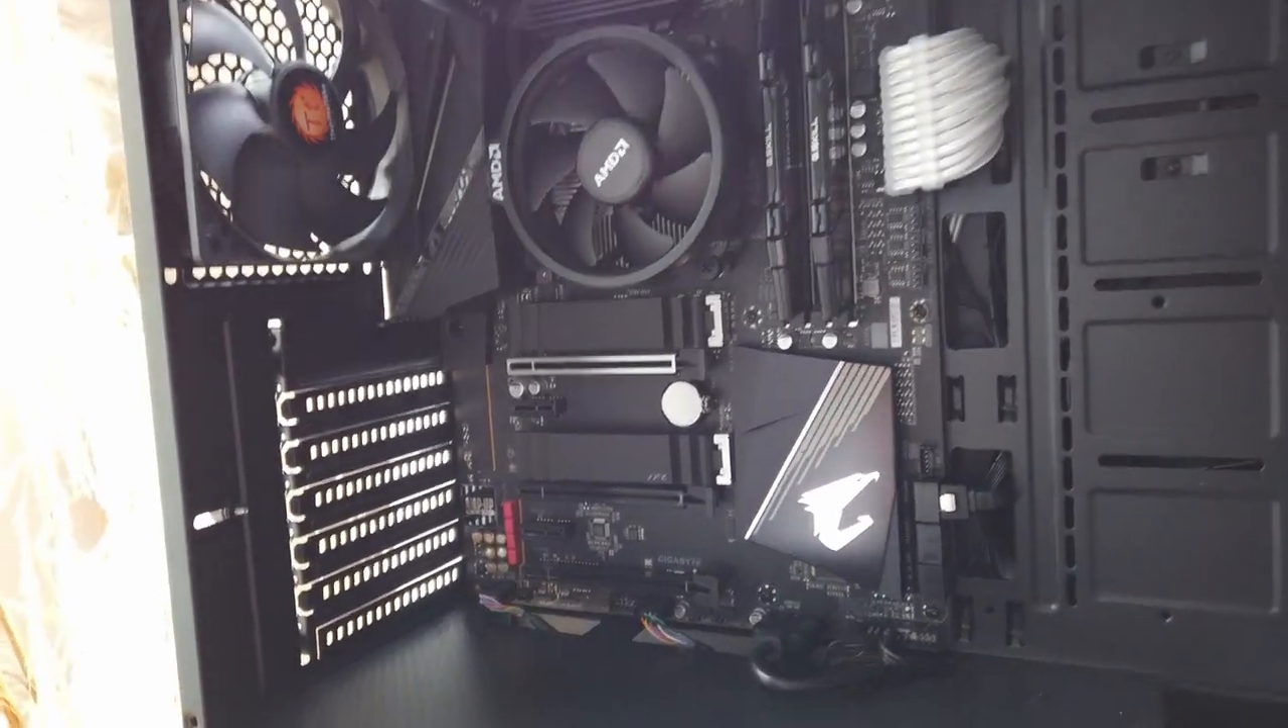Here we've got almost everything in as you guys can see no graphics card yet.